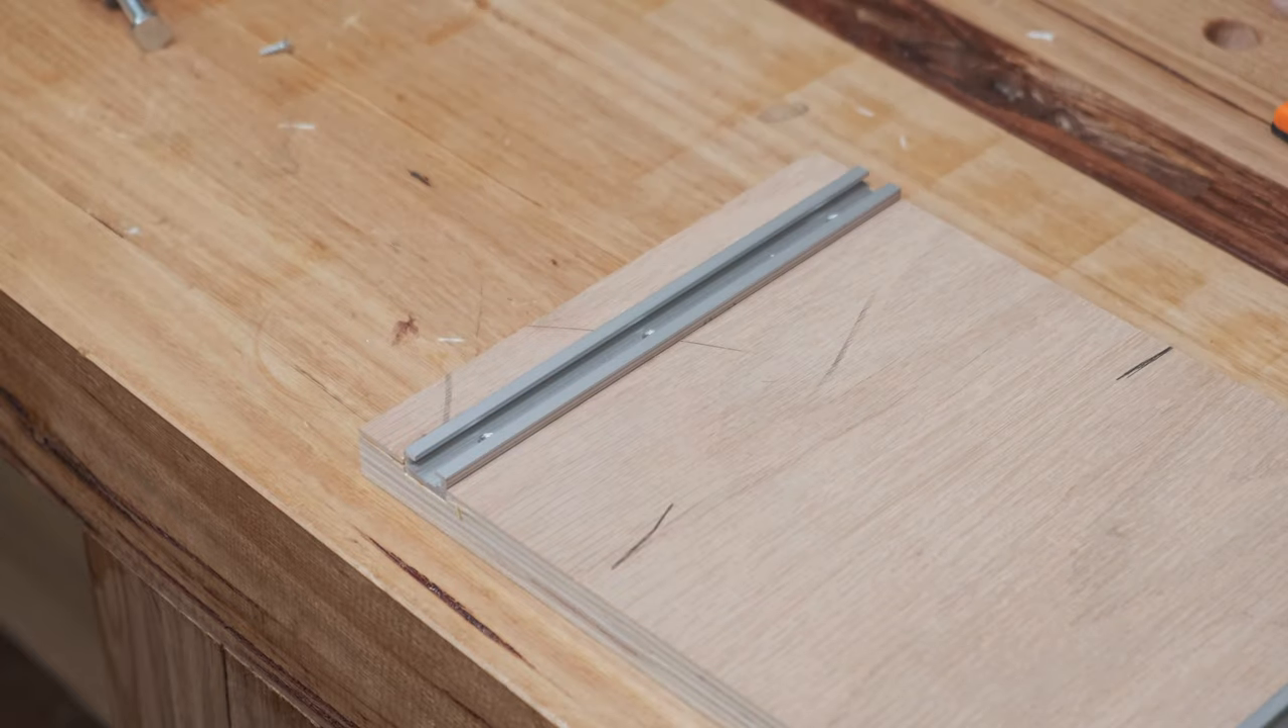Short lengths of T-track are fitted to the slots.